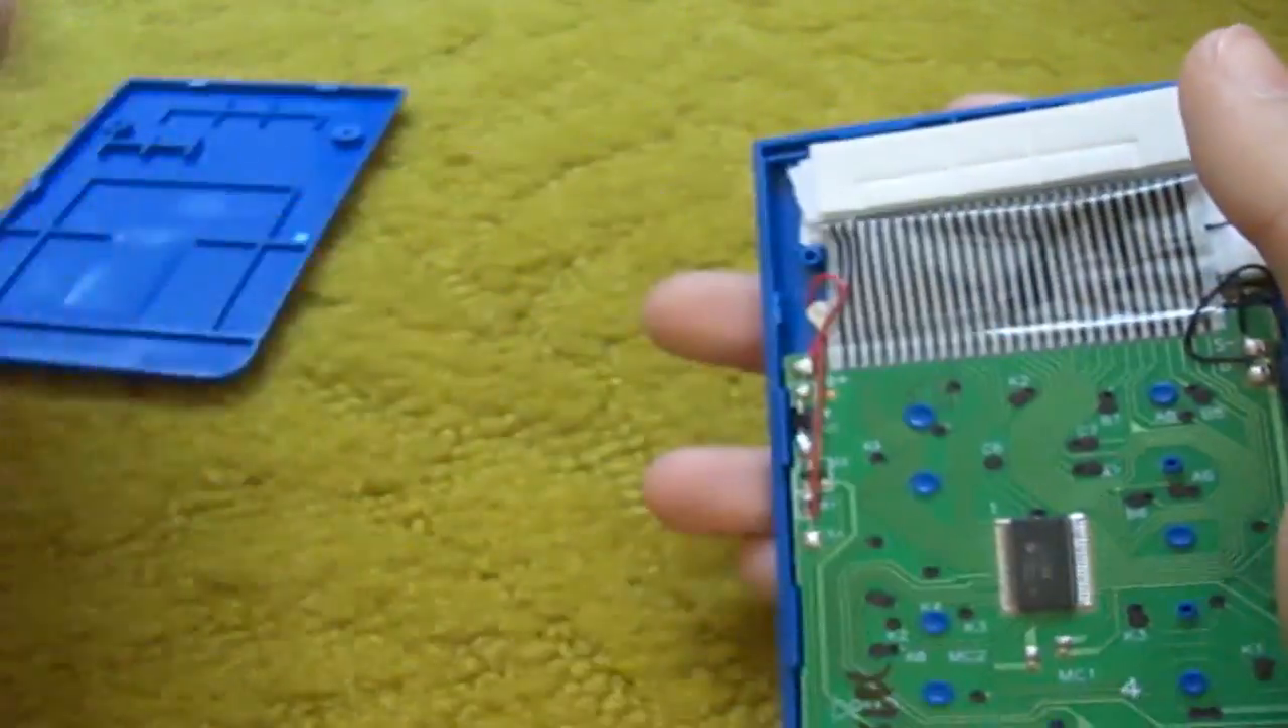Okay so now as you see i've taken the case out.